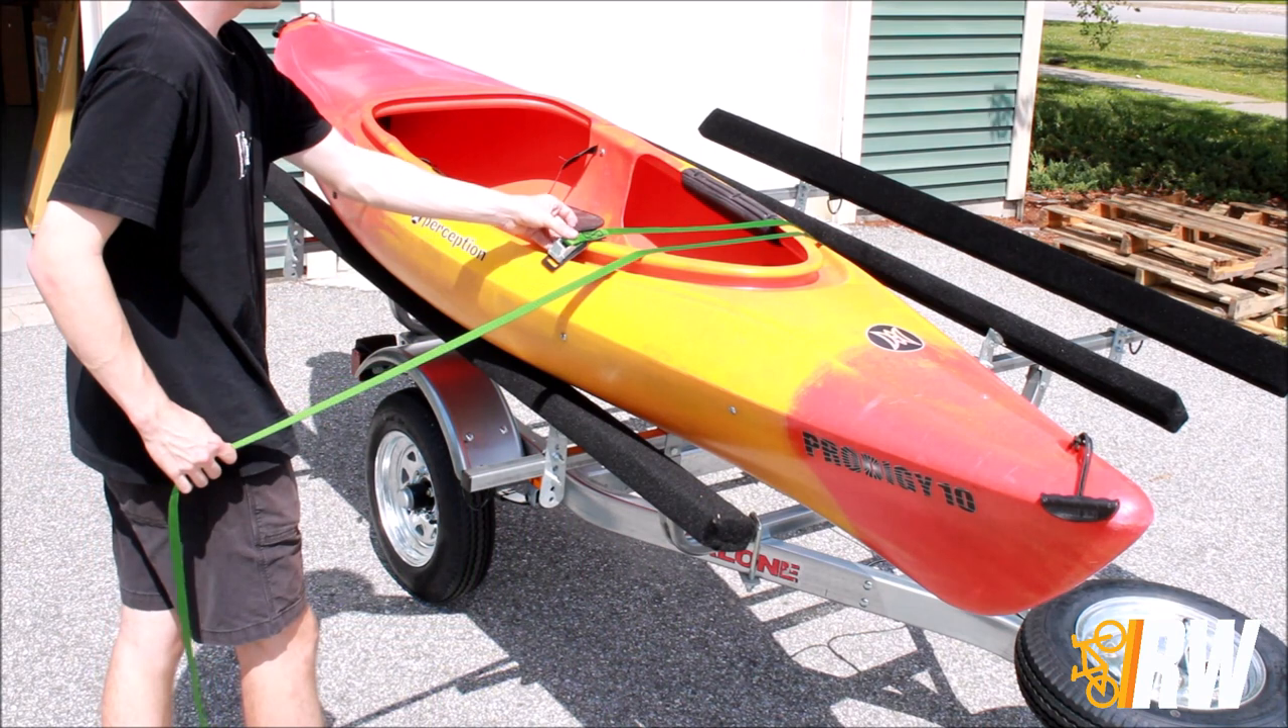And with that, the kayak bunk kit has been installed on your Malone trailer.